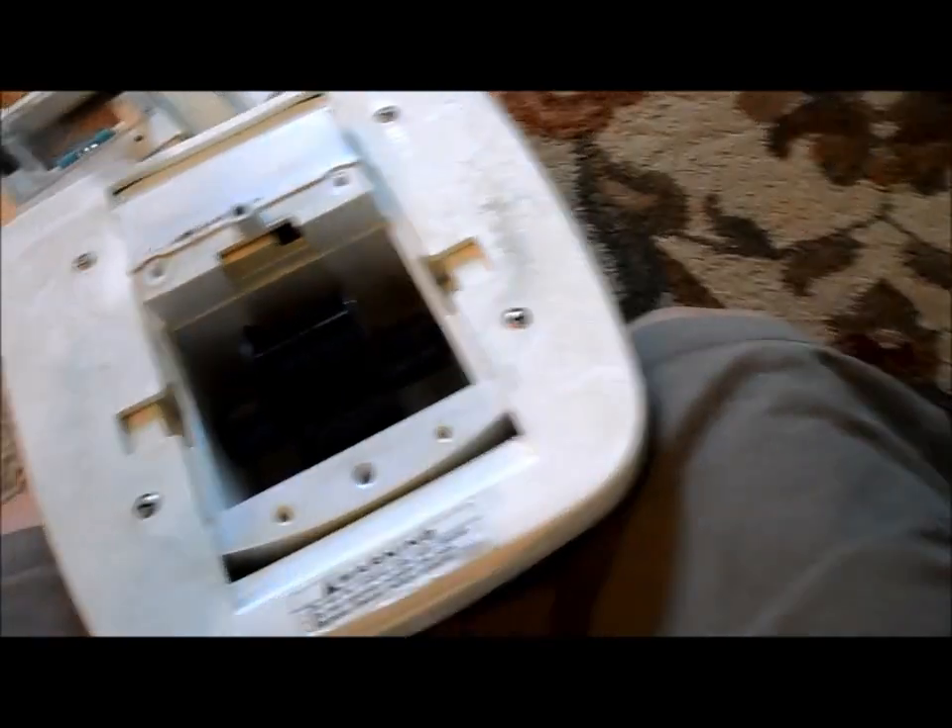Okay so there's four more screws here on the body we have to take off.